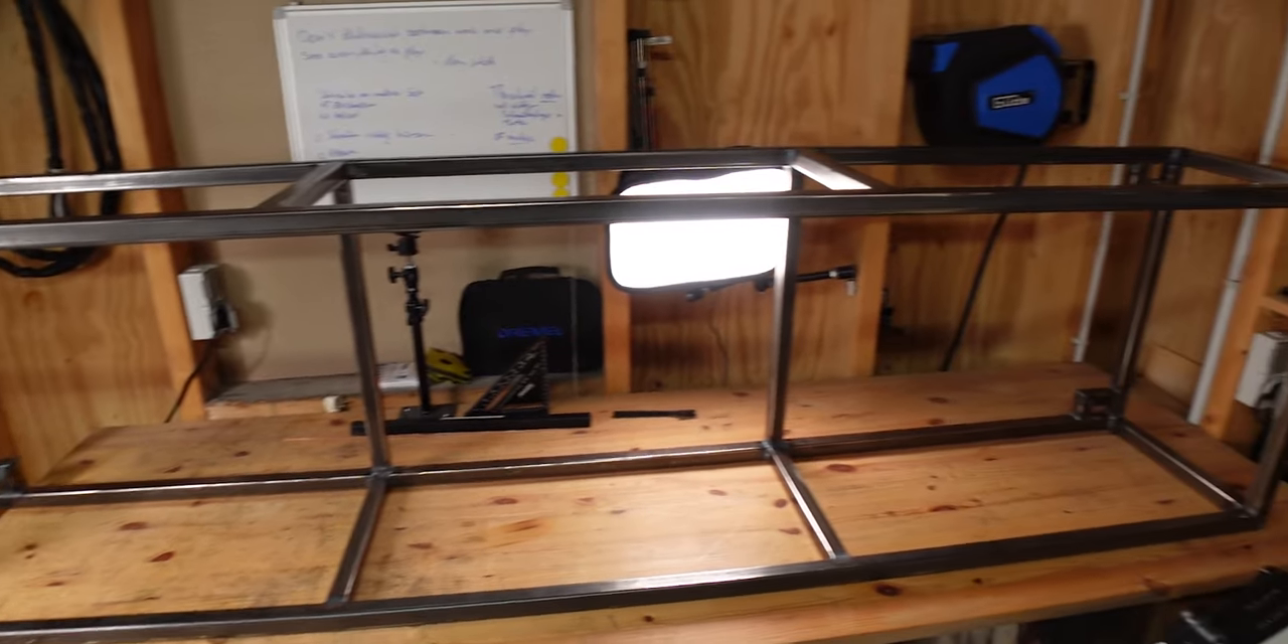Now you have the complete frame done, which is super nice because we can move on to the top plate.